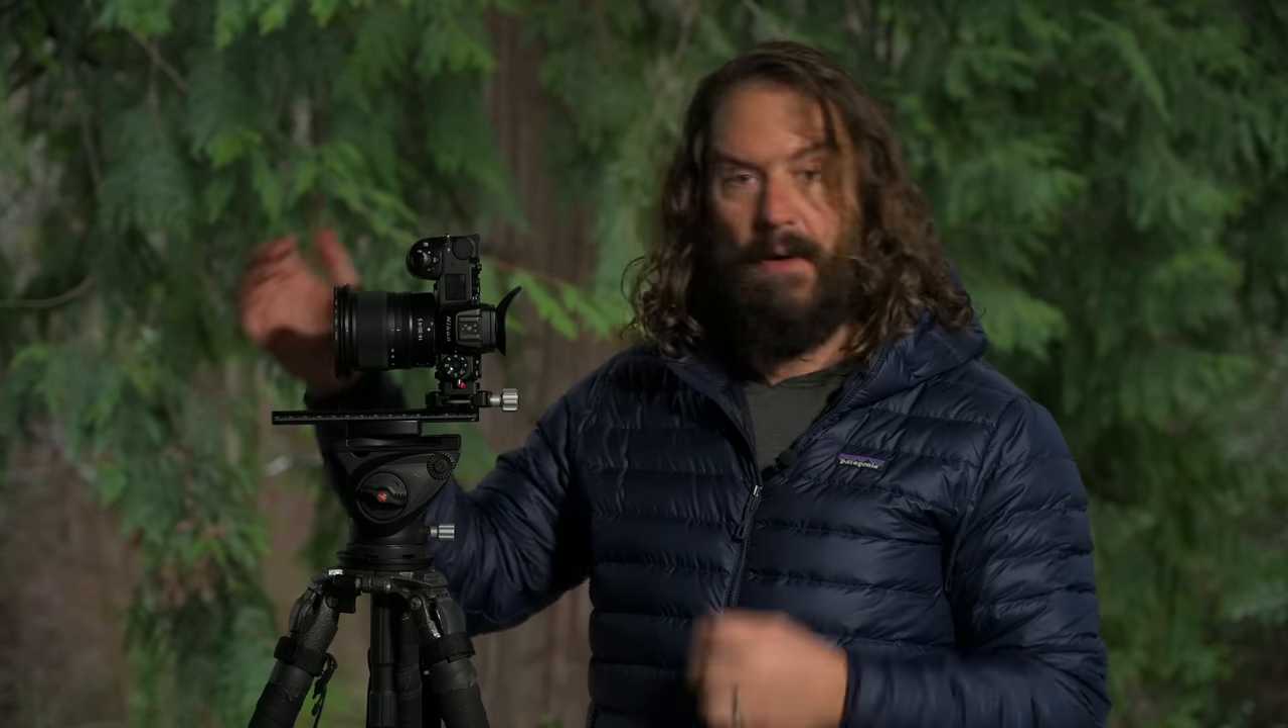This is, you know, the equivalent focal length goes a little bit longer, but you can see right off the bat here, this LRP -1 sticks out well beyond the front edge of this lens.